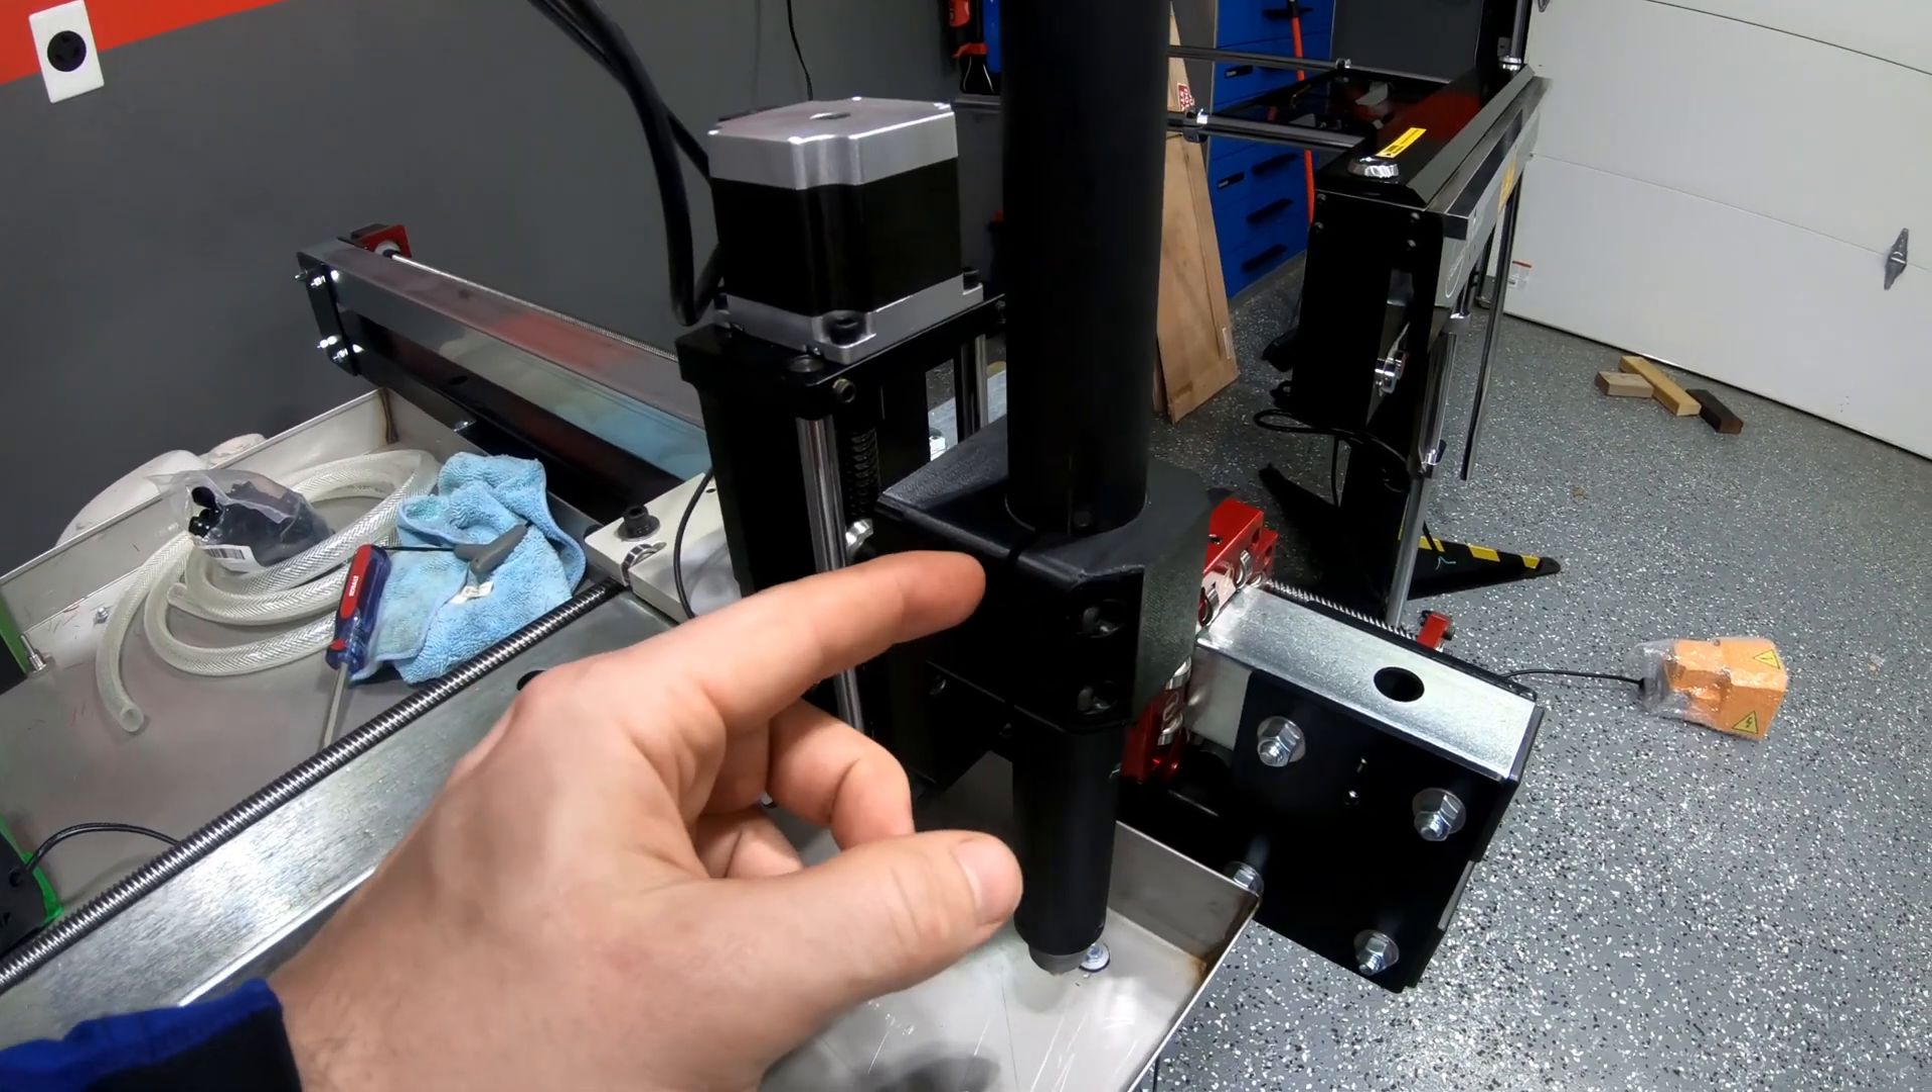So that piece that came right off the printer, we've got that installed, and I've got the machine torch installed.